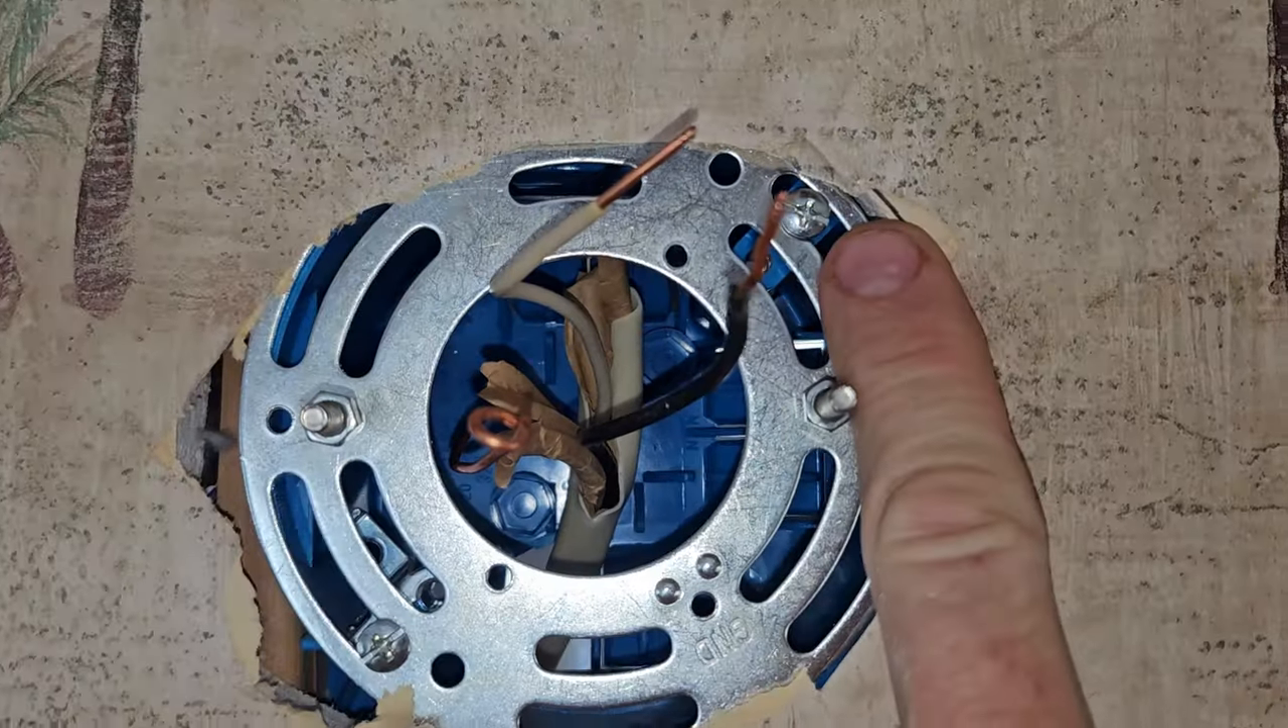So I removed the old light fixture bracket that was here and I placed the provided bracket inside my box right here, tightened it down with the provided screws, or I should say bolts.